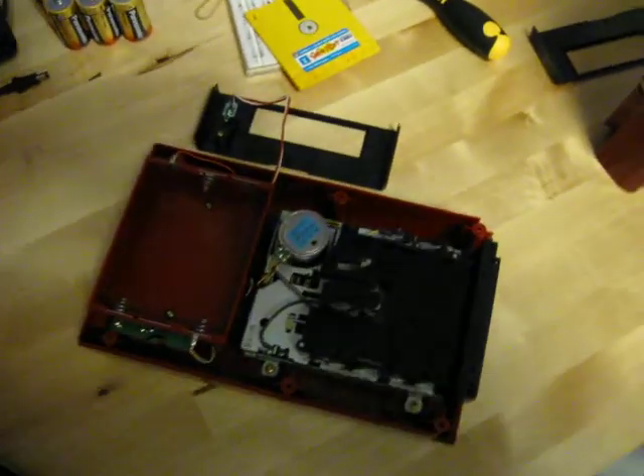Greetings, back again here, and as you can see I have this Famicom Disk System here, and I've just taken the top off.